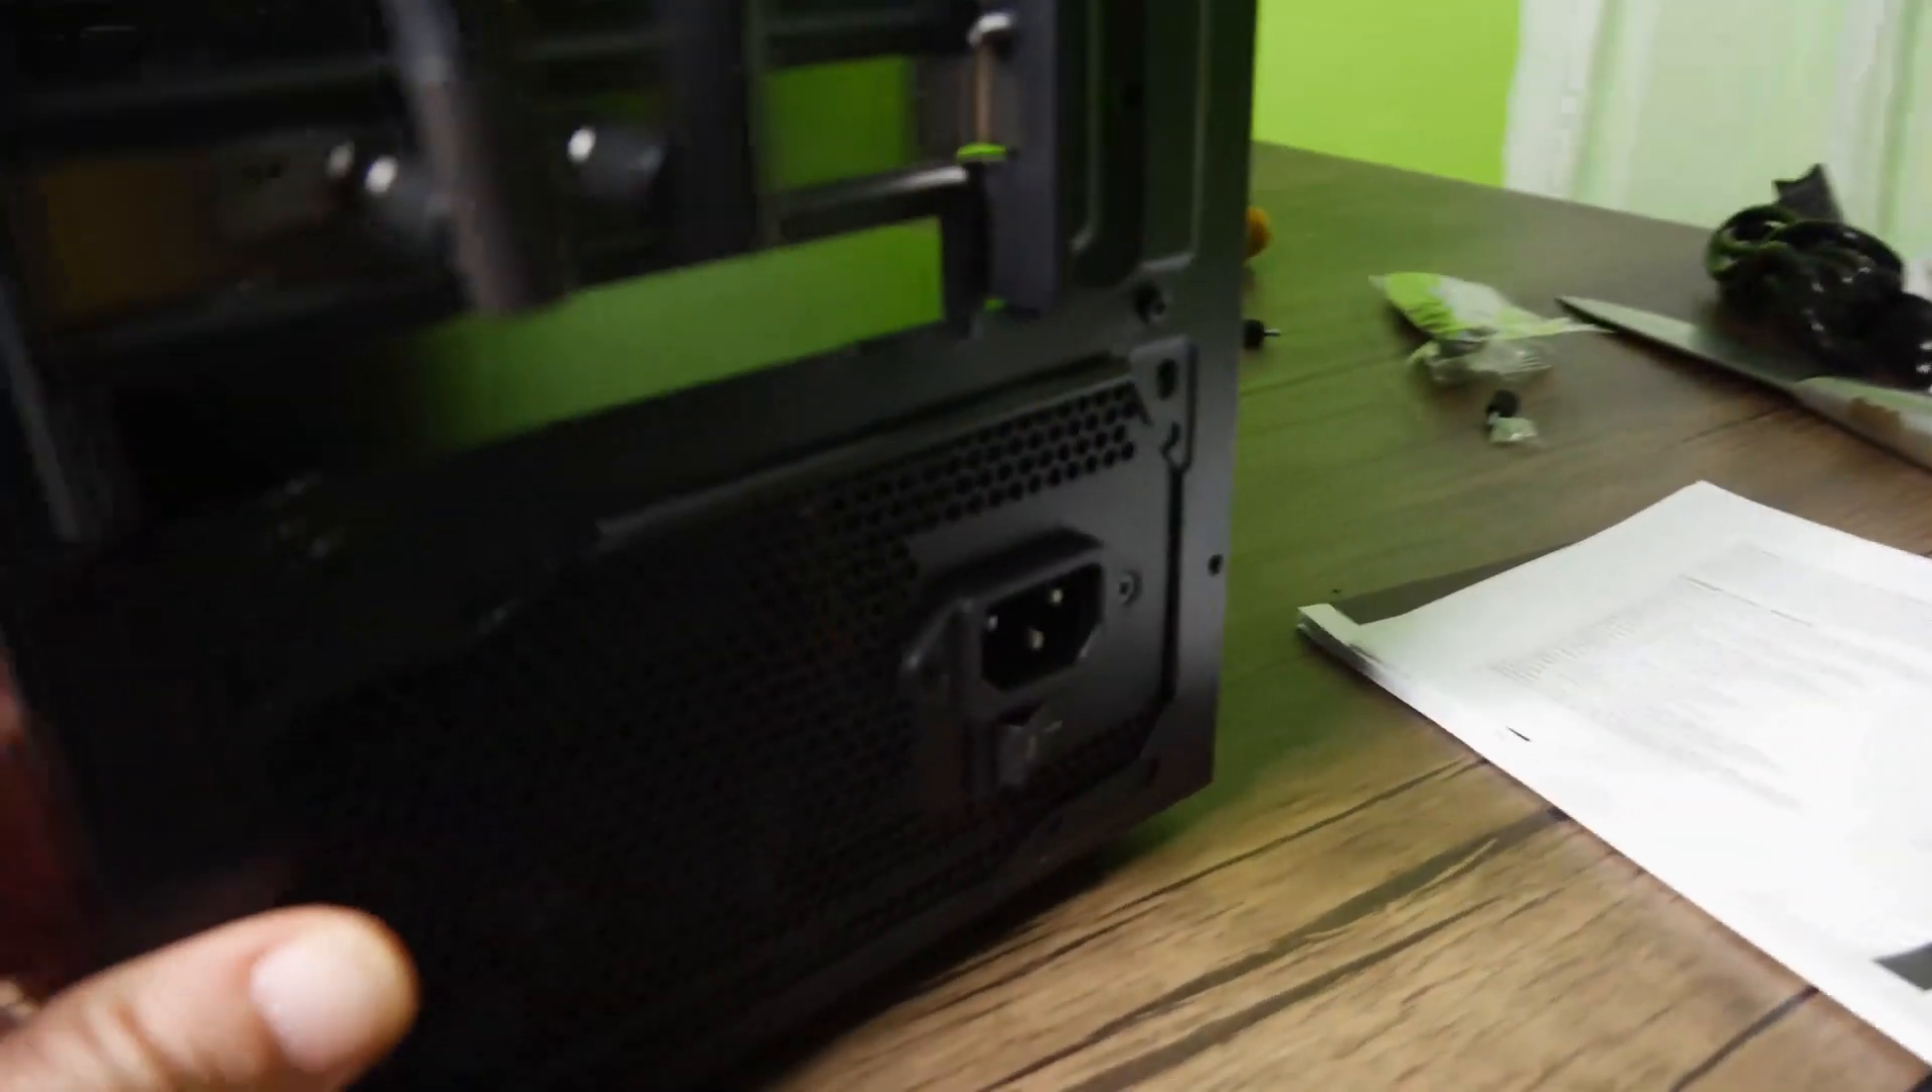So I've now installed the PSU.